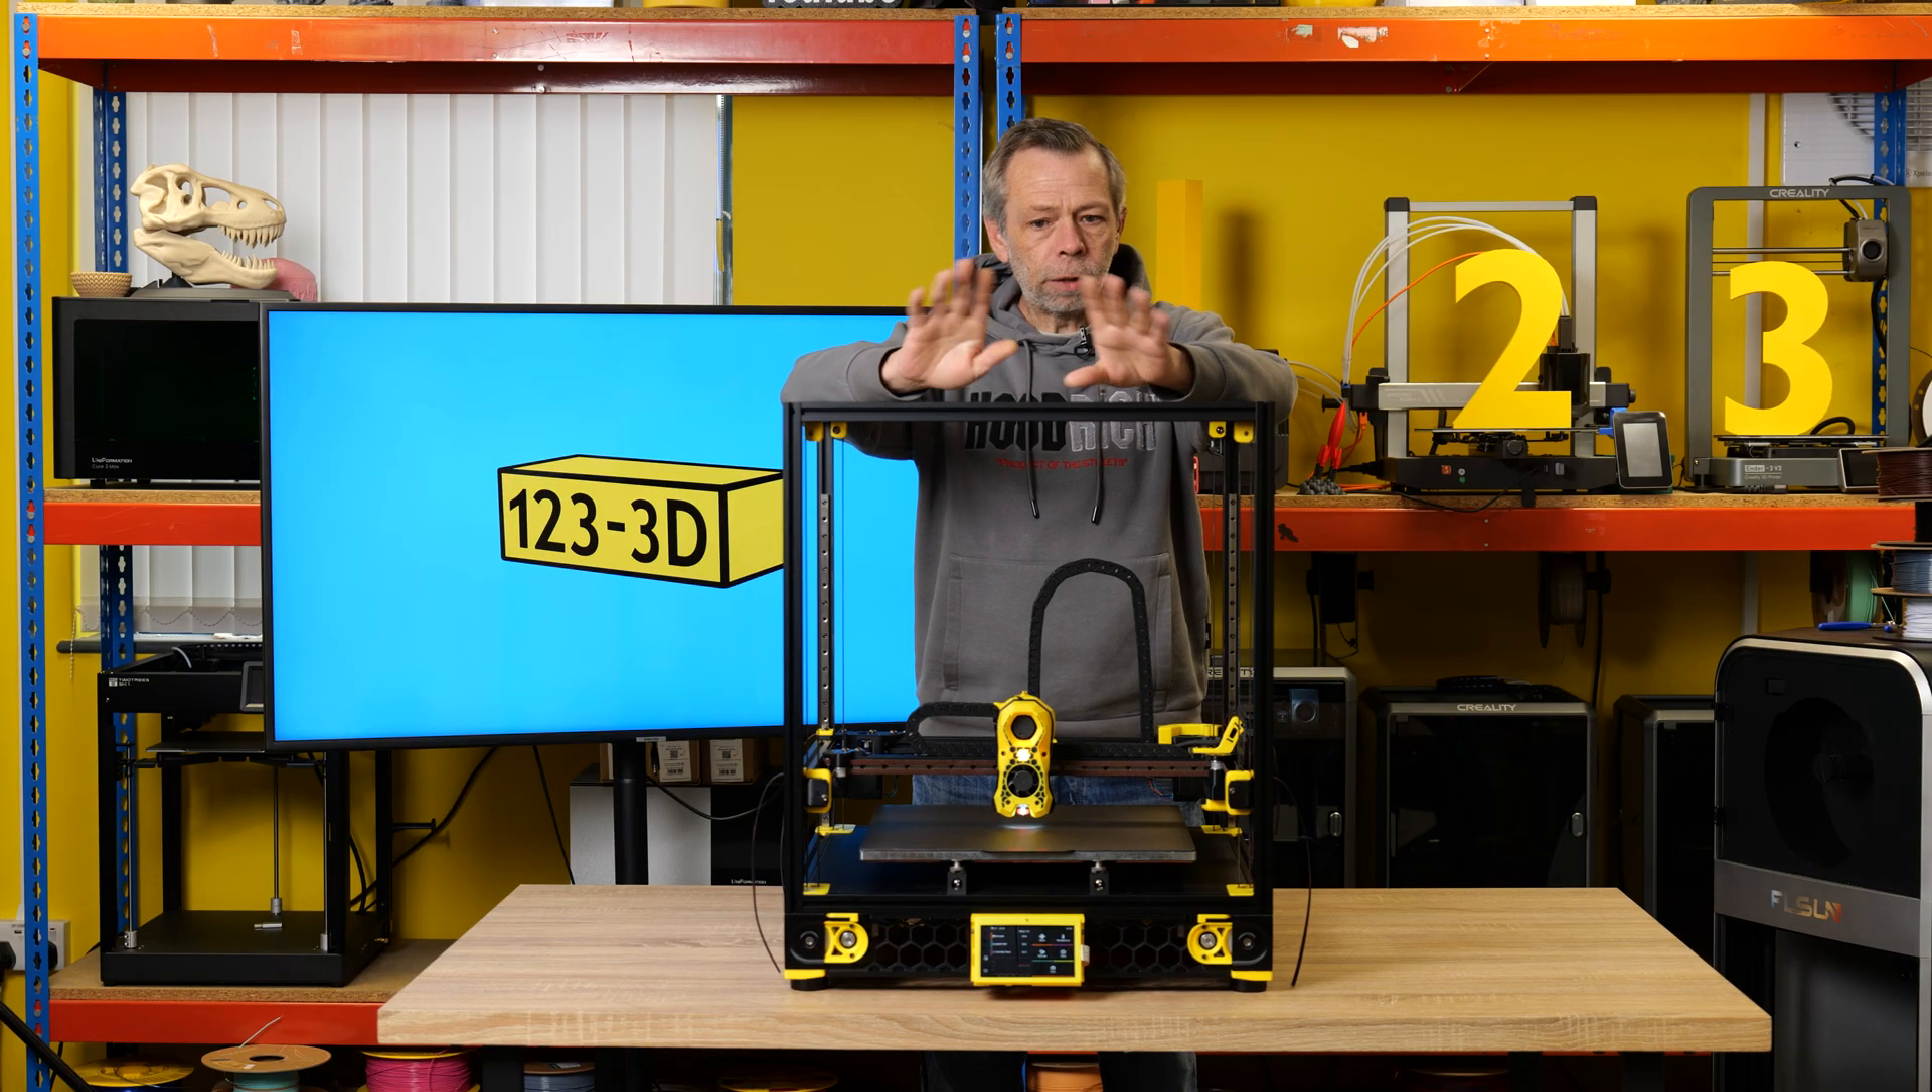We have now got the machine fully assembled.